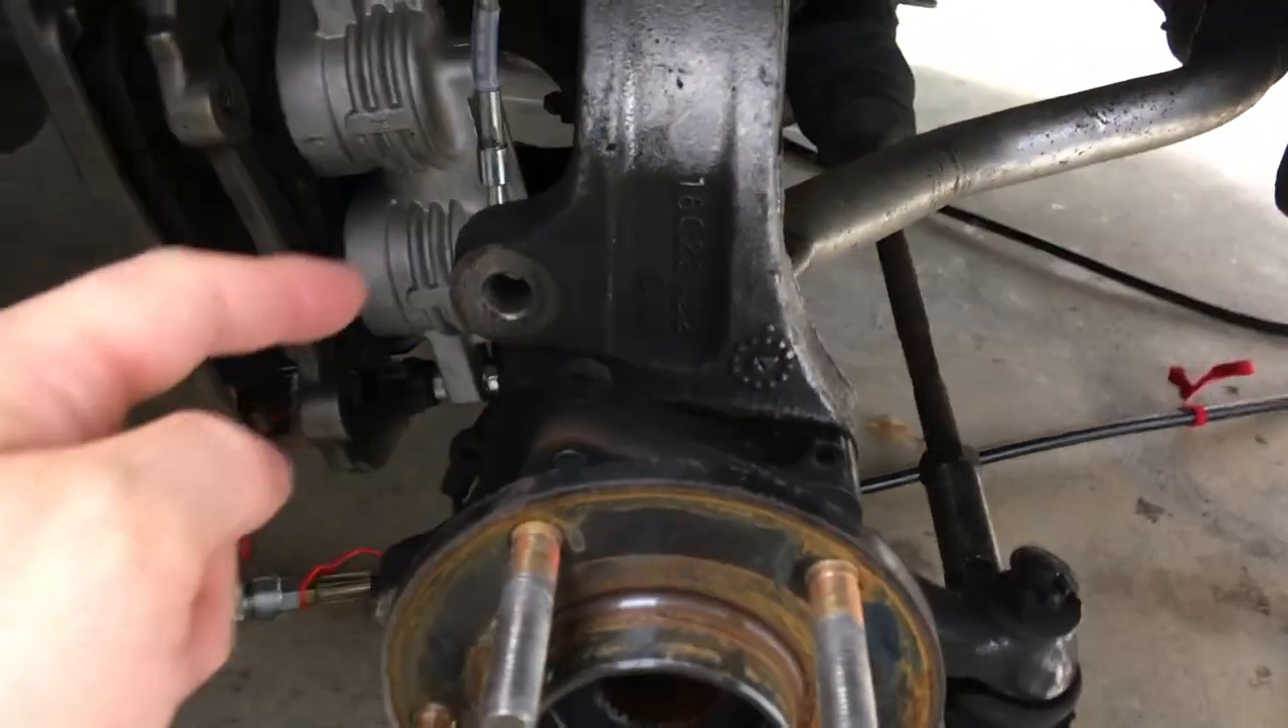I've got the old disc off this hub here.